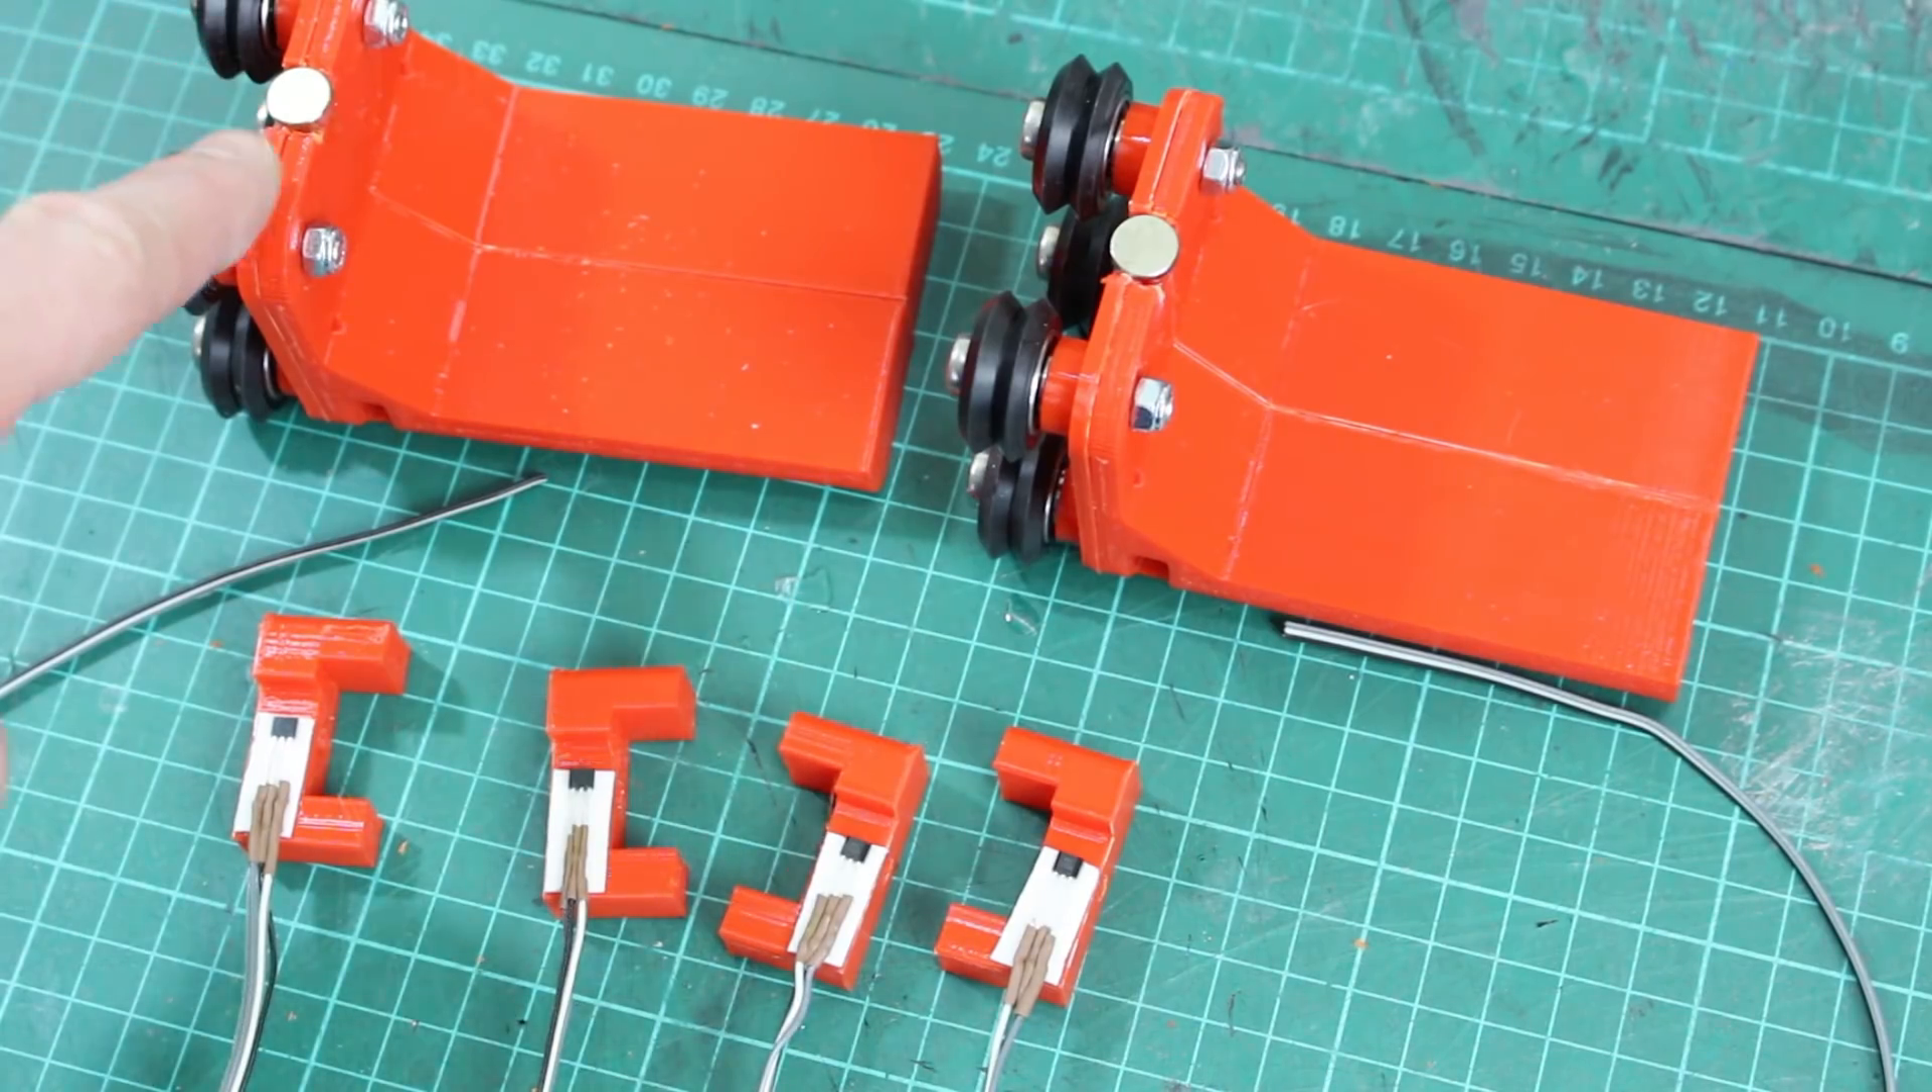So as before my magnets are mounted on the sliders and my hall effect sensors are mounted on these things that fit on the rails with t-nuts.